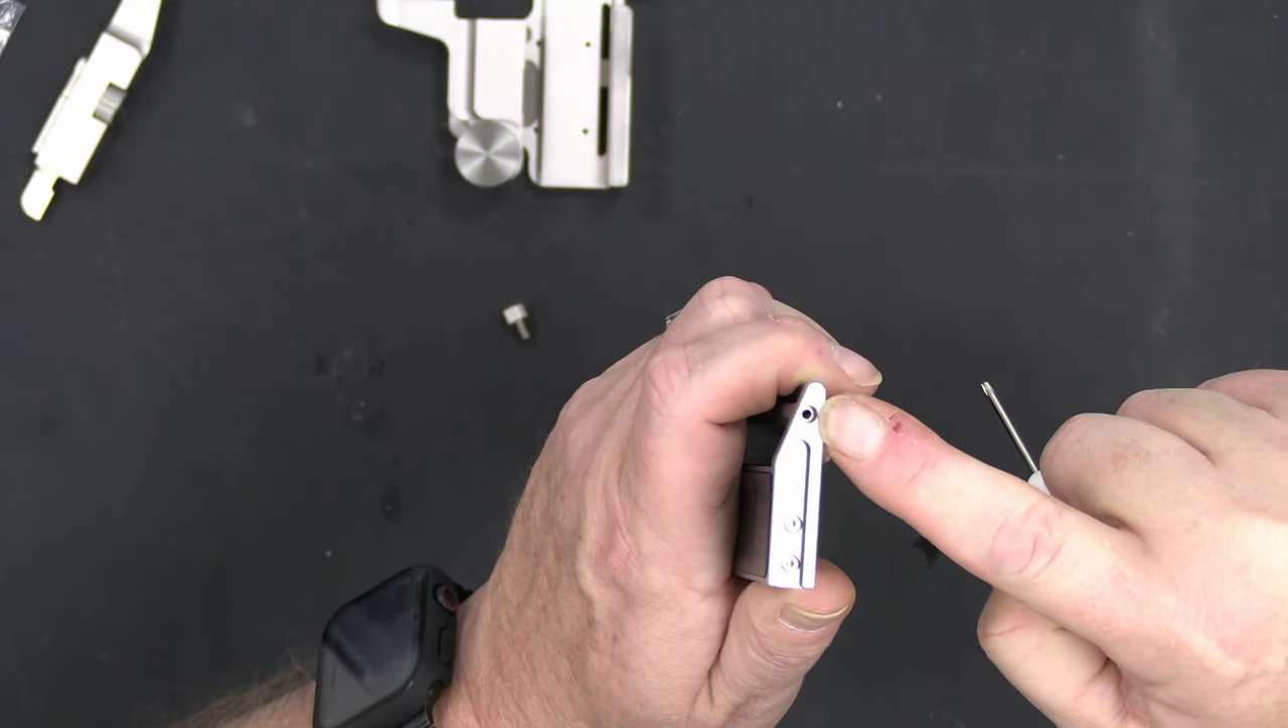There's two holes and these tiny little screws go in each one of them. Now there's one more hole remaining up here.